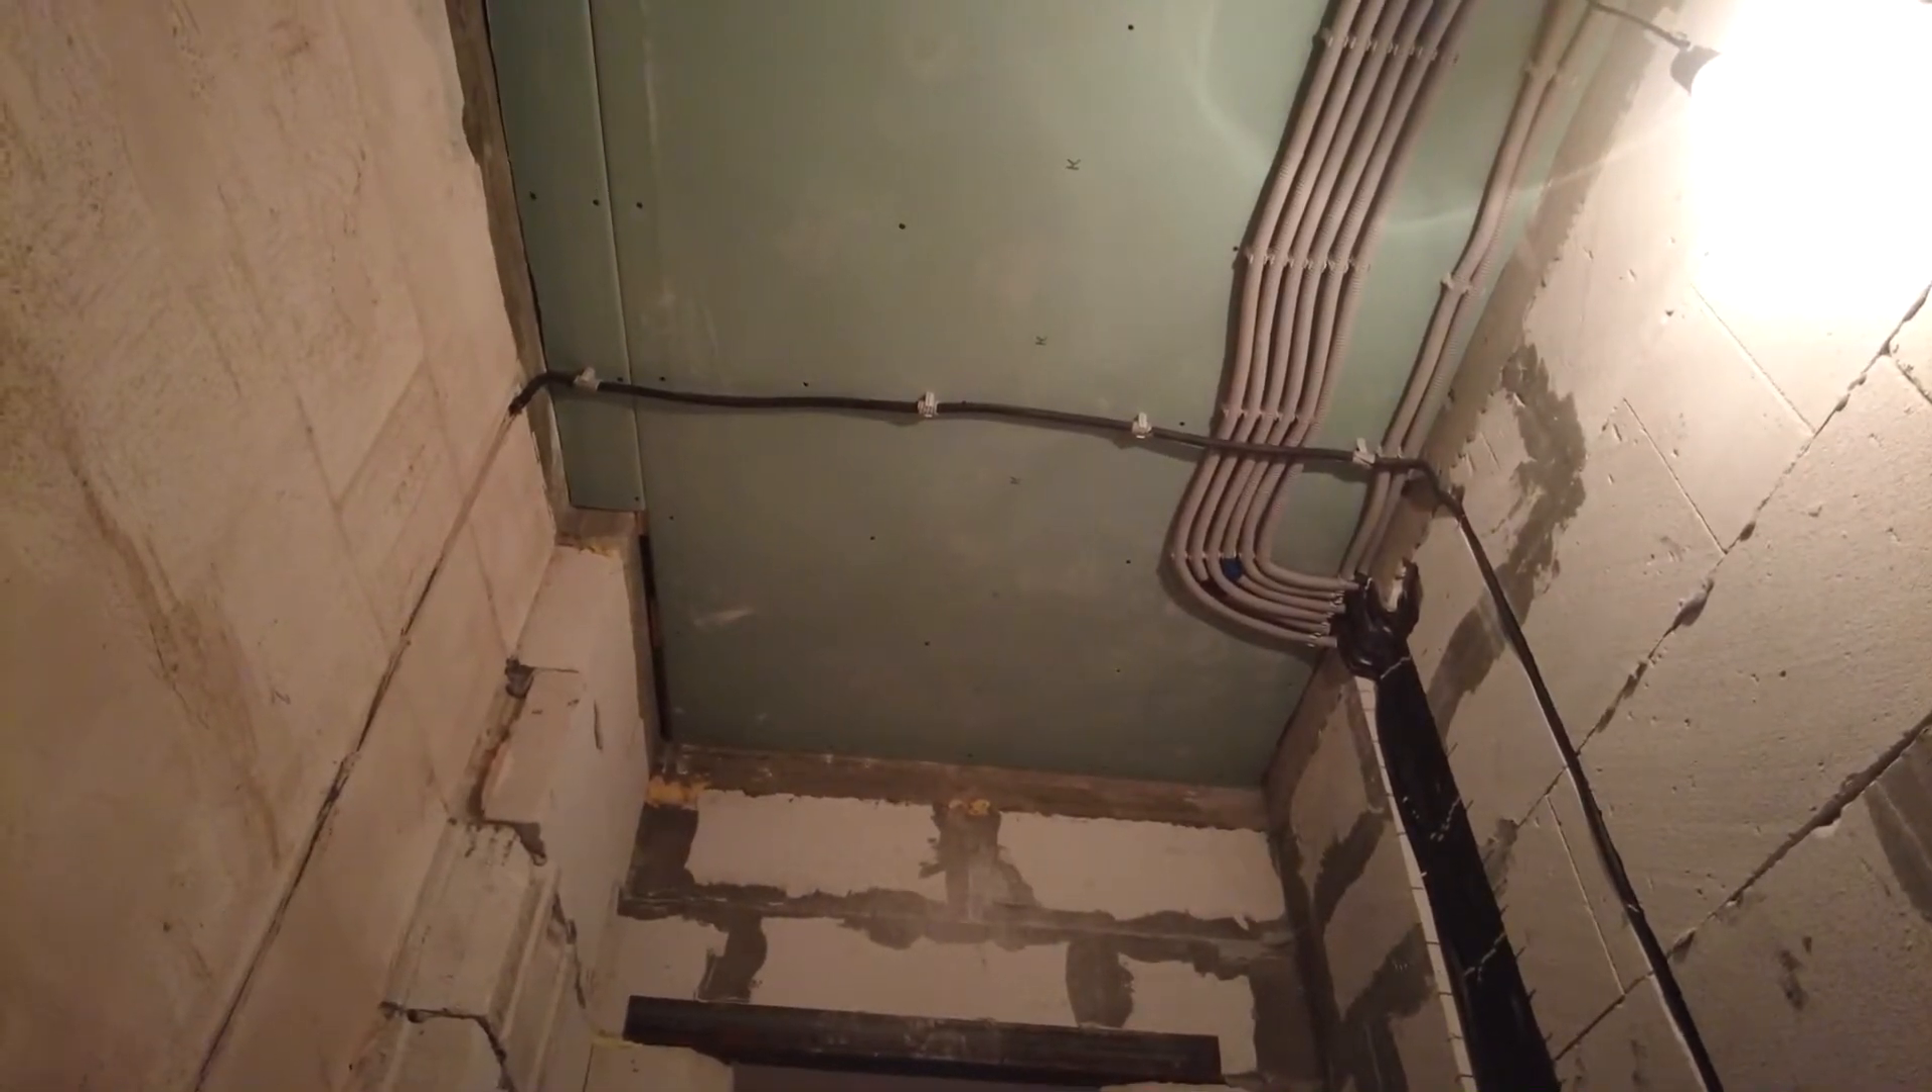Потолок пока не будем натягивать натяжной просто банально на него нету денег.